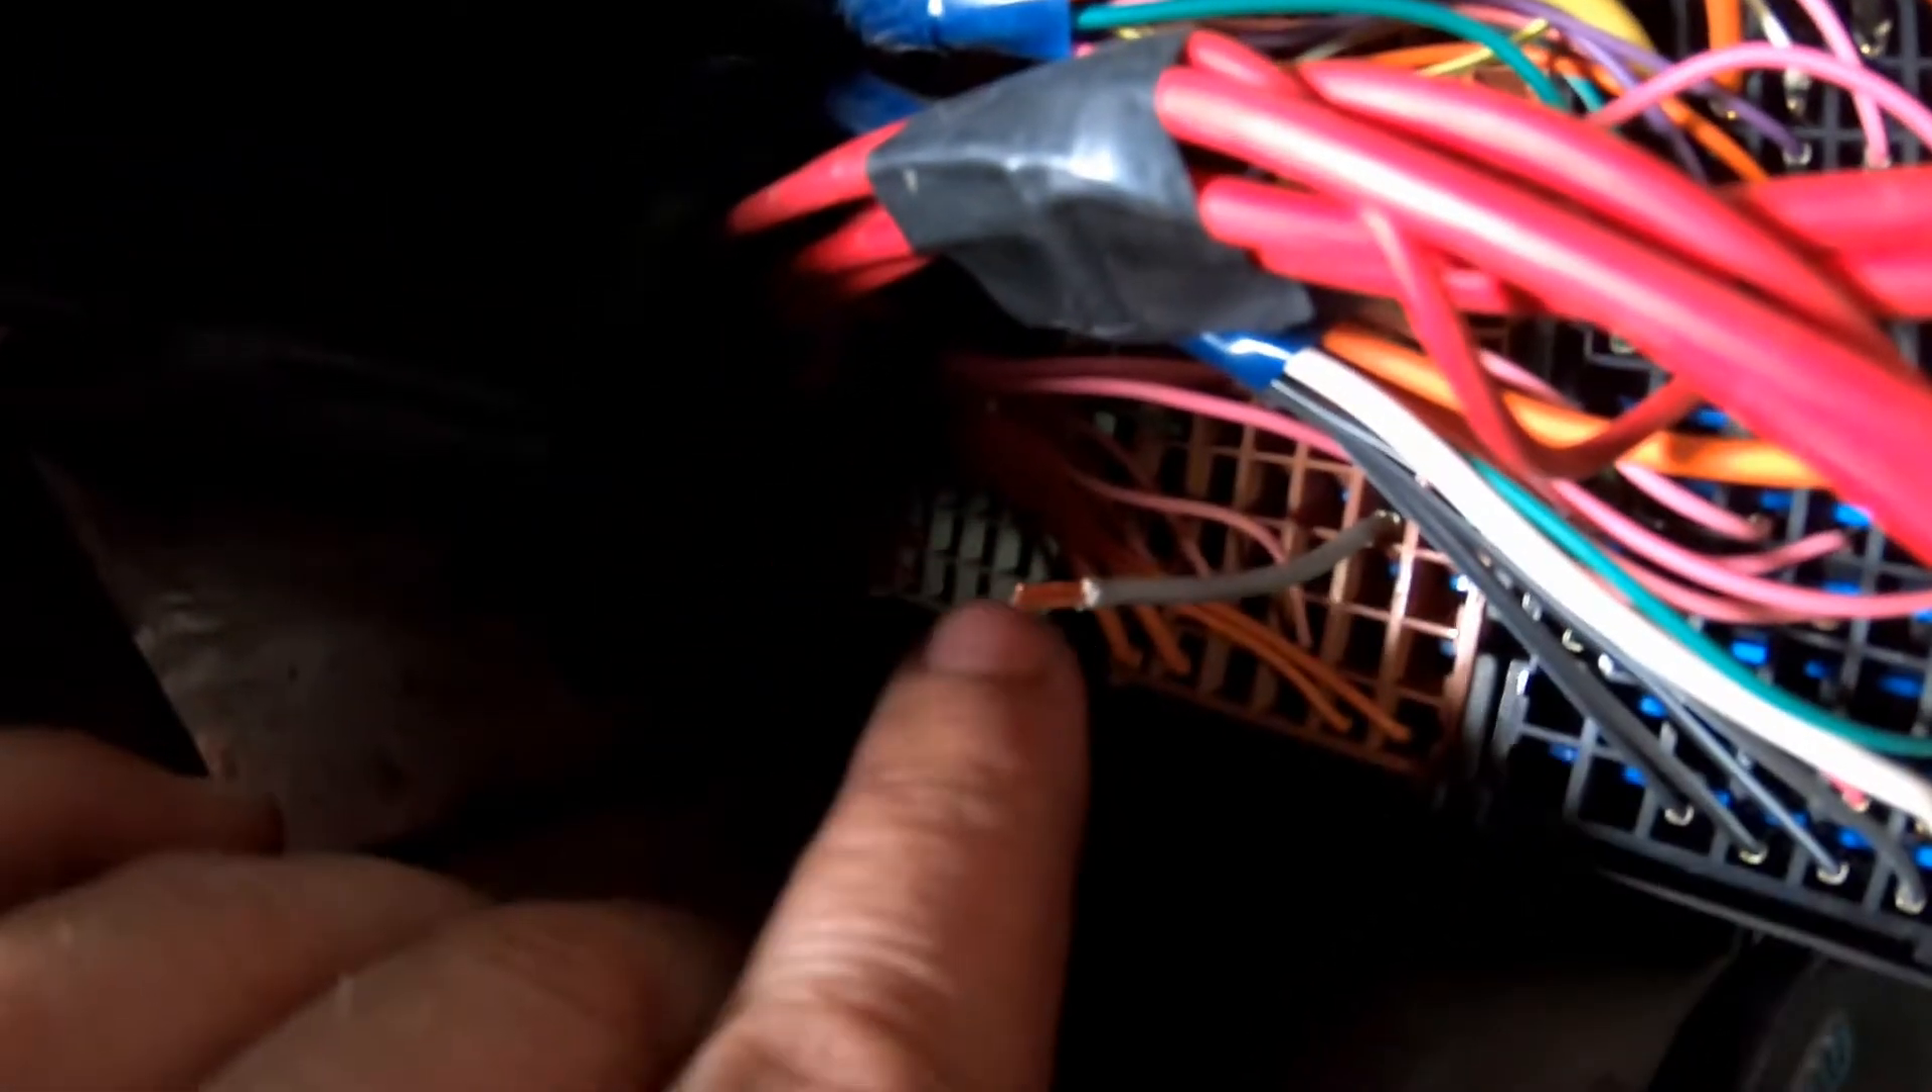So the gray wire is cut.